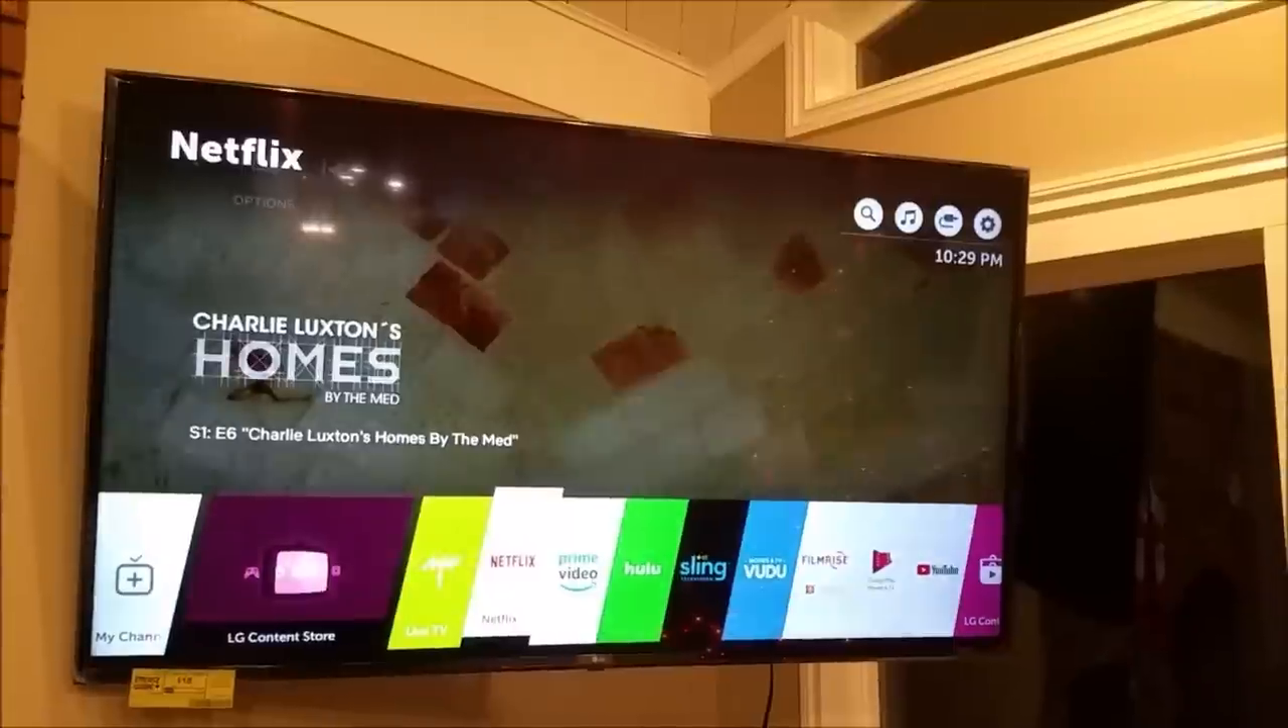So we've got the TV mounted. And as you see, we can kind of adjust it as we want, but it's all mounted here.